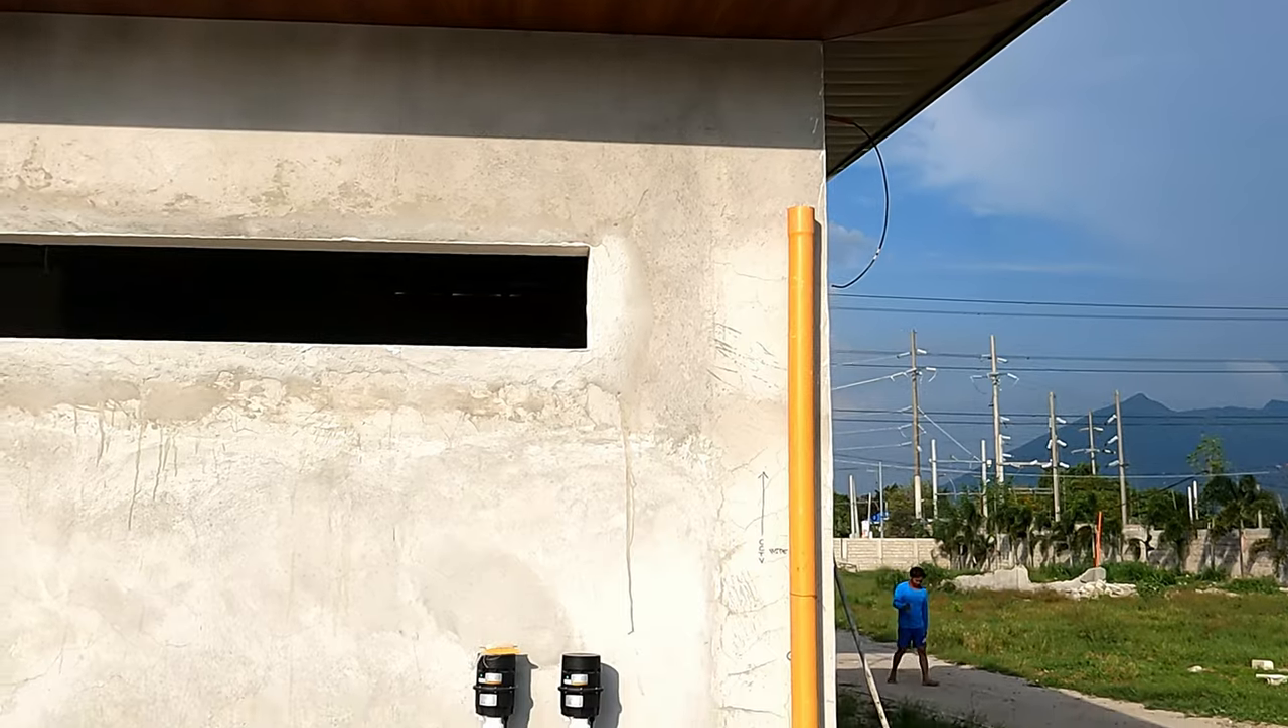We still don't have the top of the downspouts connected.